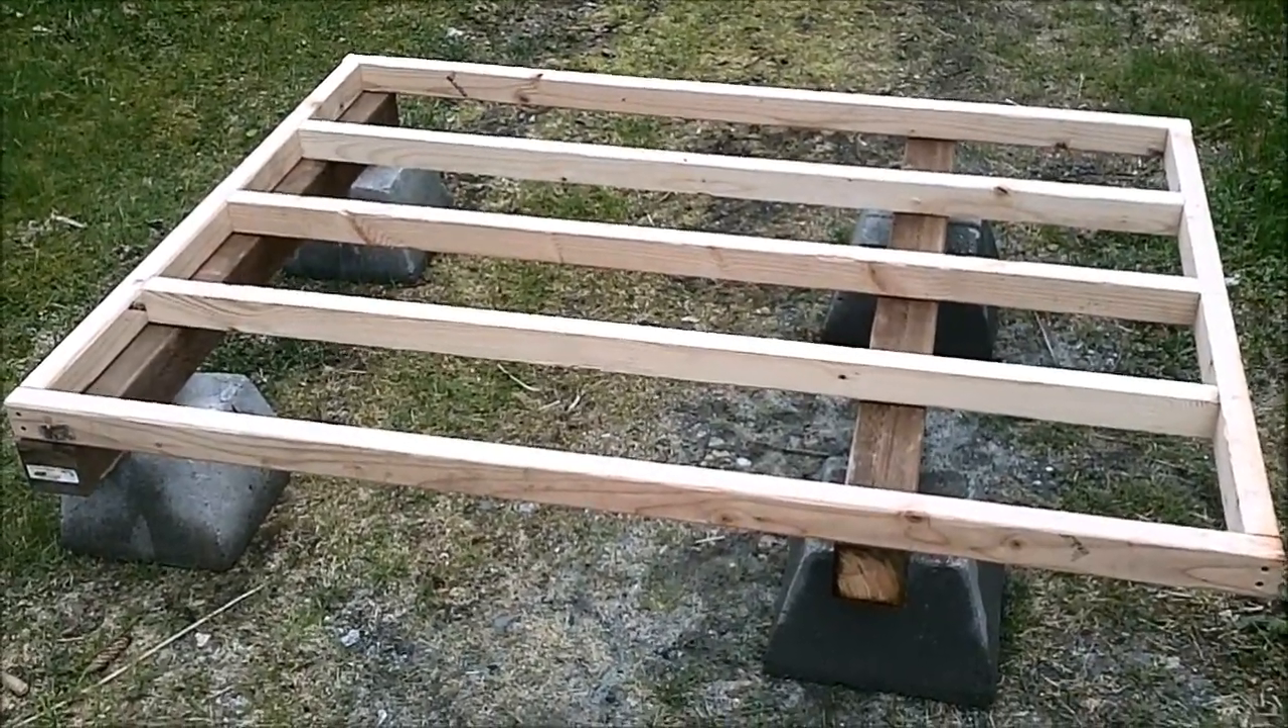So here you can see the floor stringers sitting on top of the four by fours.